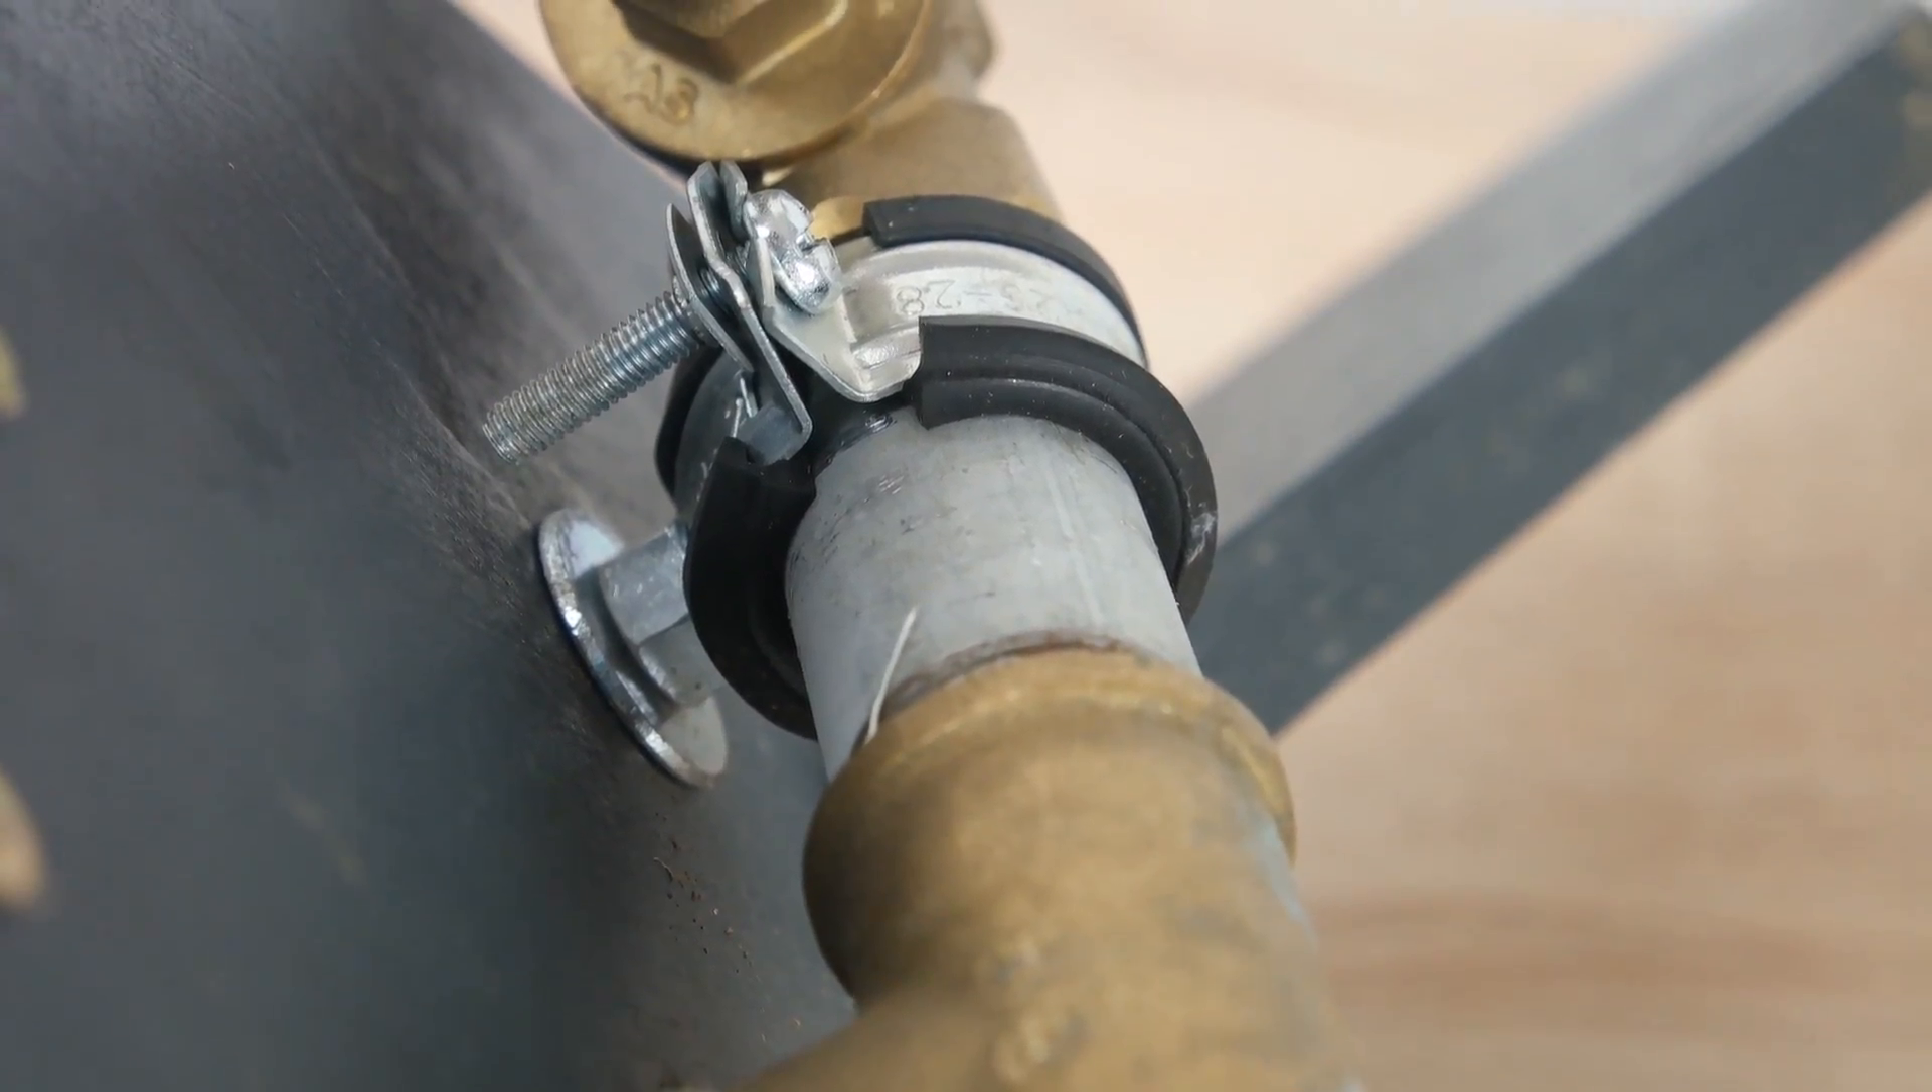The system is now attached from below to the base plate.